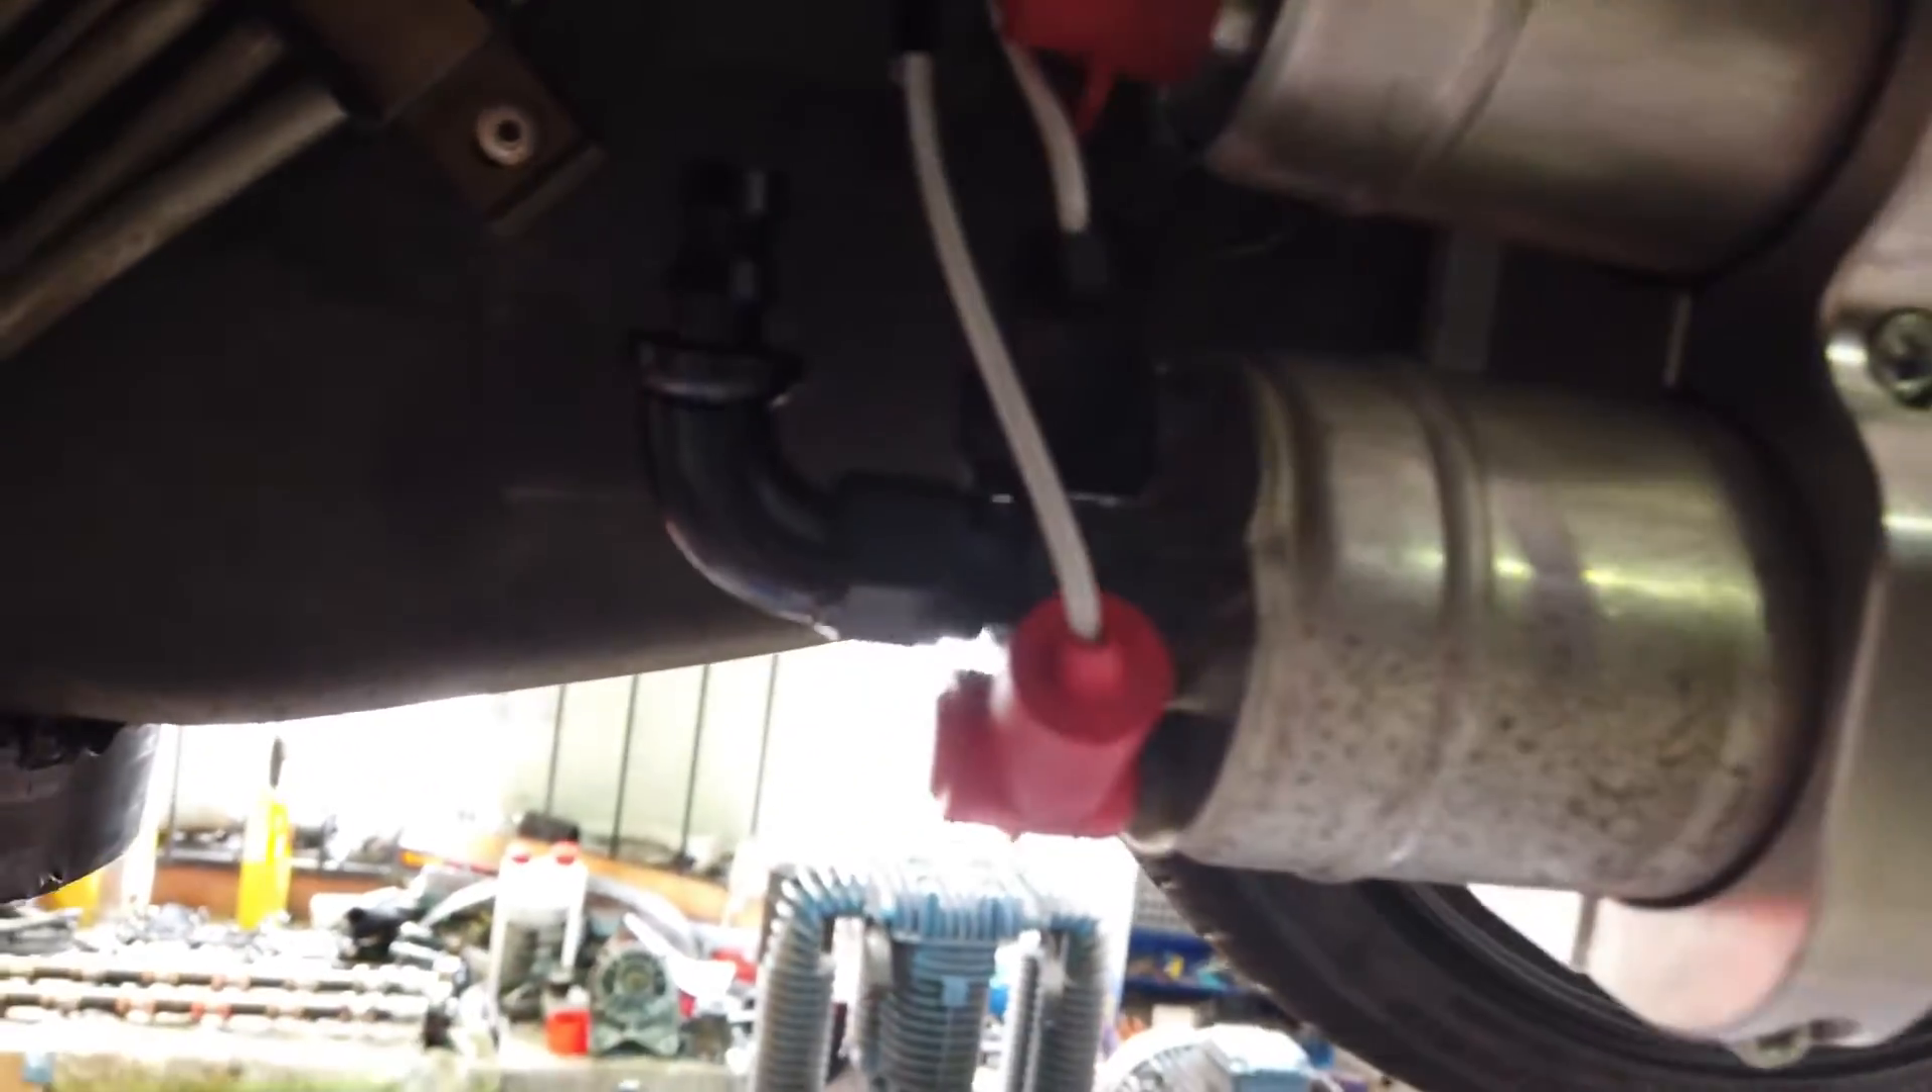So, we've got the twin pumps on there. Got that bit wired up.